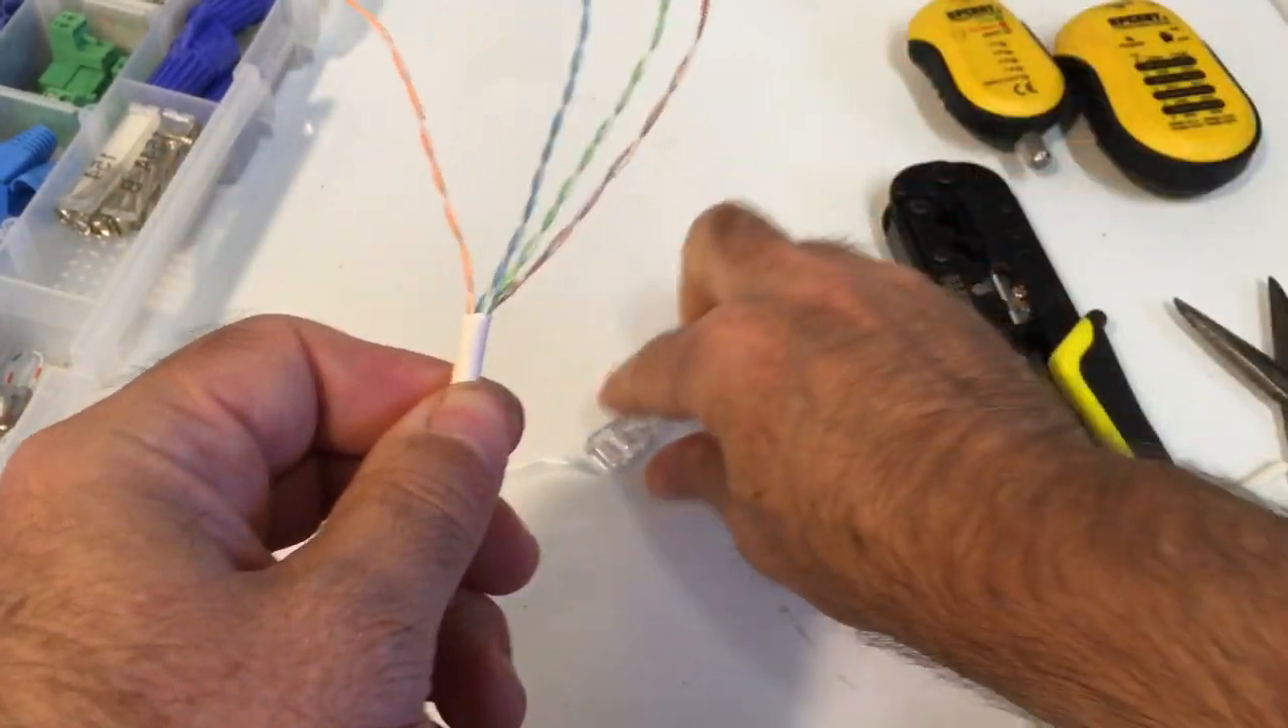All right, so what I'm left with is the exposed wires.